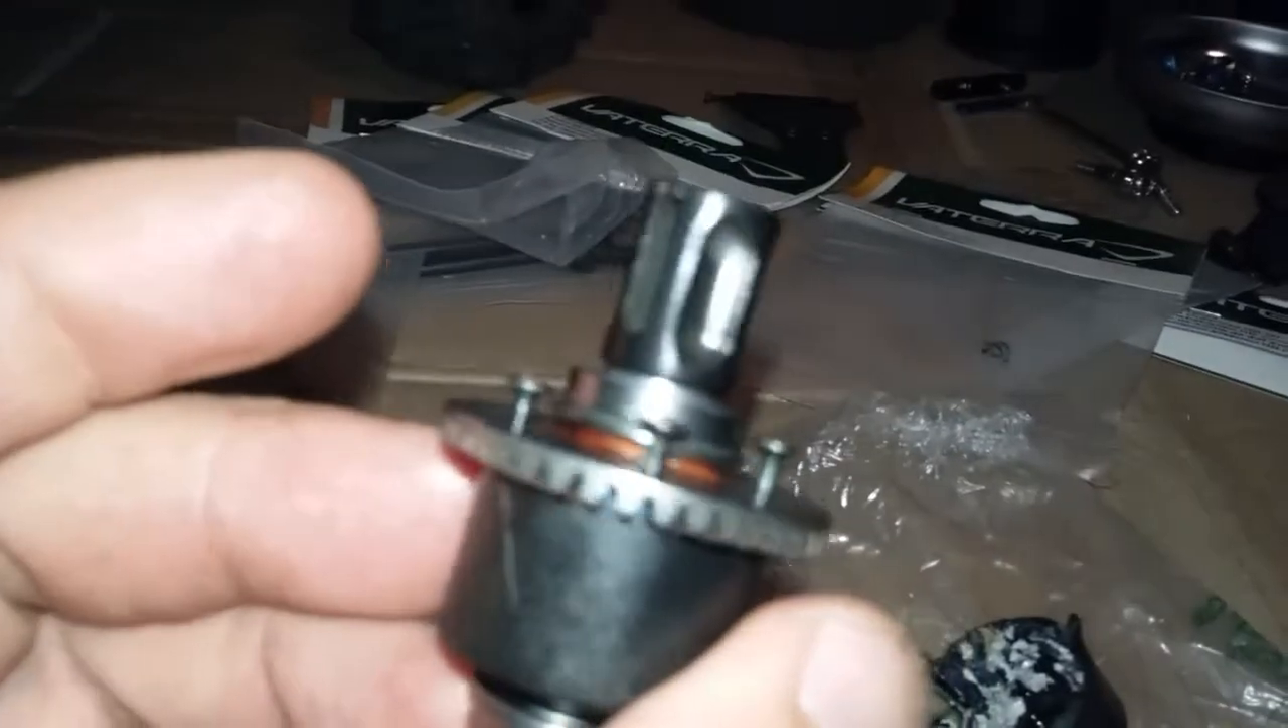I have the ring gear reinstalled.